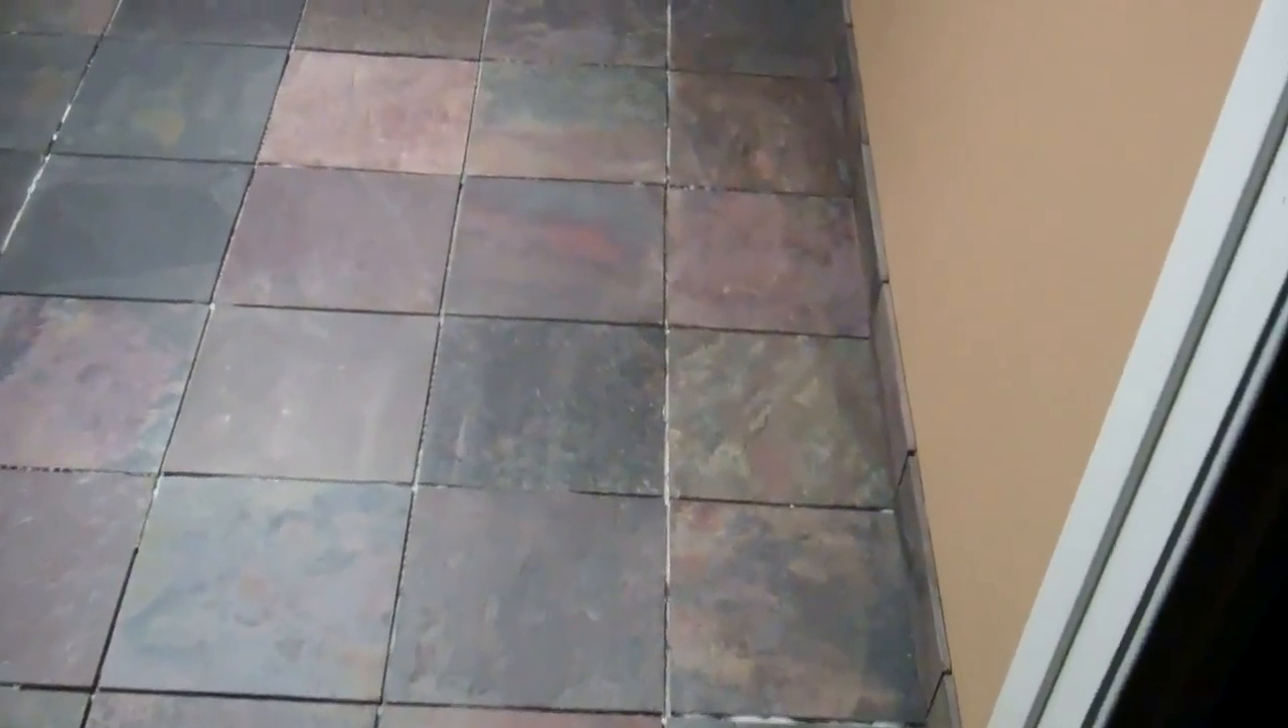Here's what the floor looks like after i've gotten the tiles down.